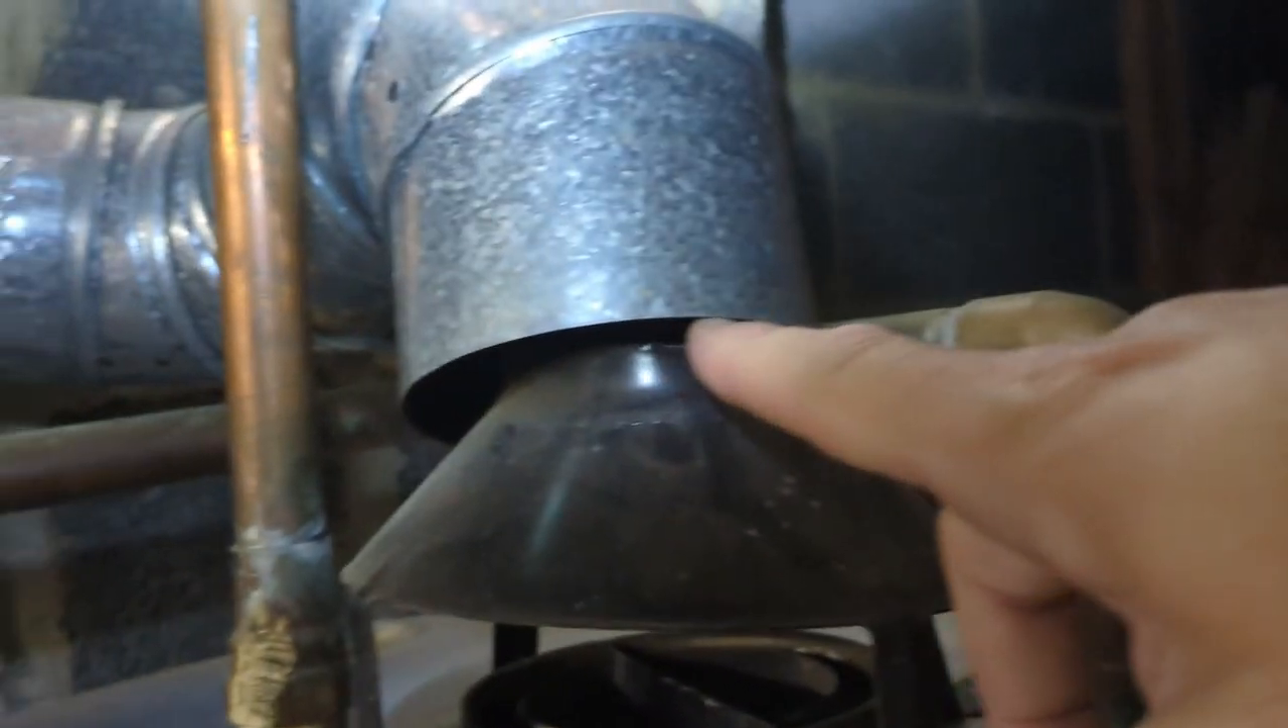Water heater vent pipe. This is a draft hood. We see how loose that is. And then we have this big gap right here where carbon monoxide can leach right into the finished basement.